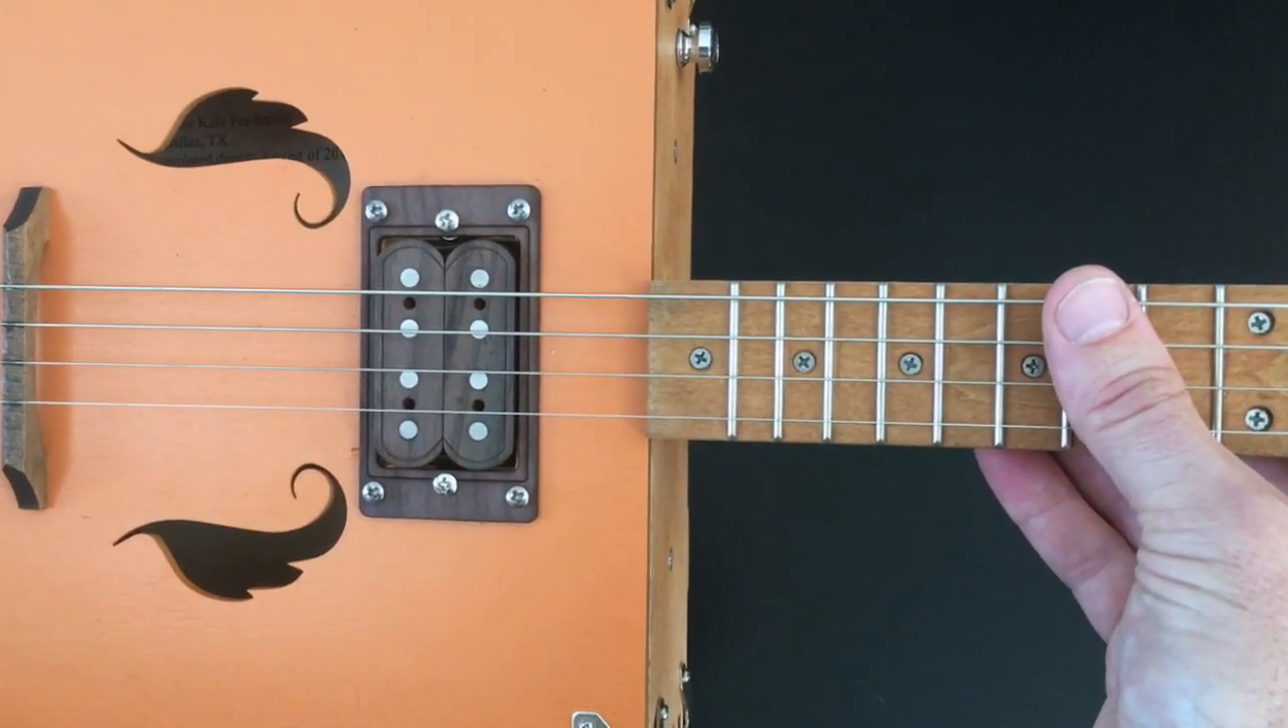You can see that not one of the pole pieces lines up with the strings the pickup is like way too wide if you're using a standard one and a half inch neck here which is what pretty much everybody uses.